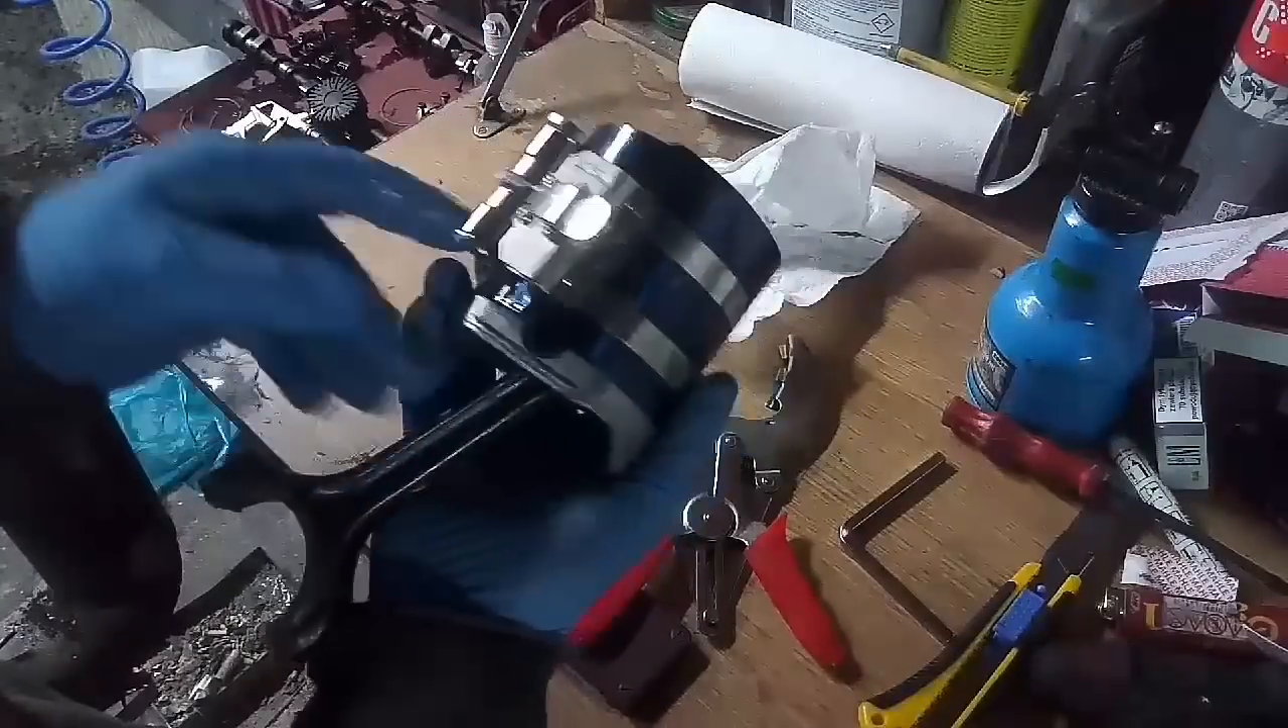Tak jak widać Opaska jest założona.